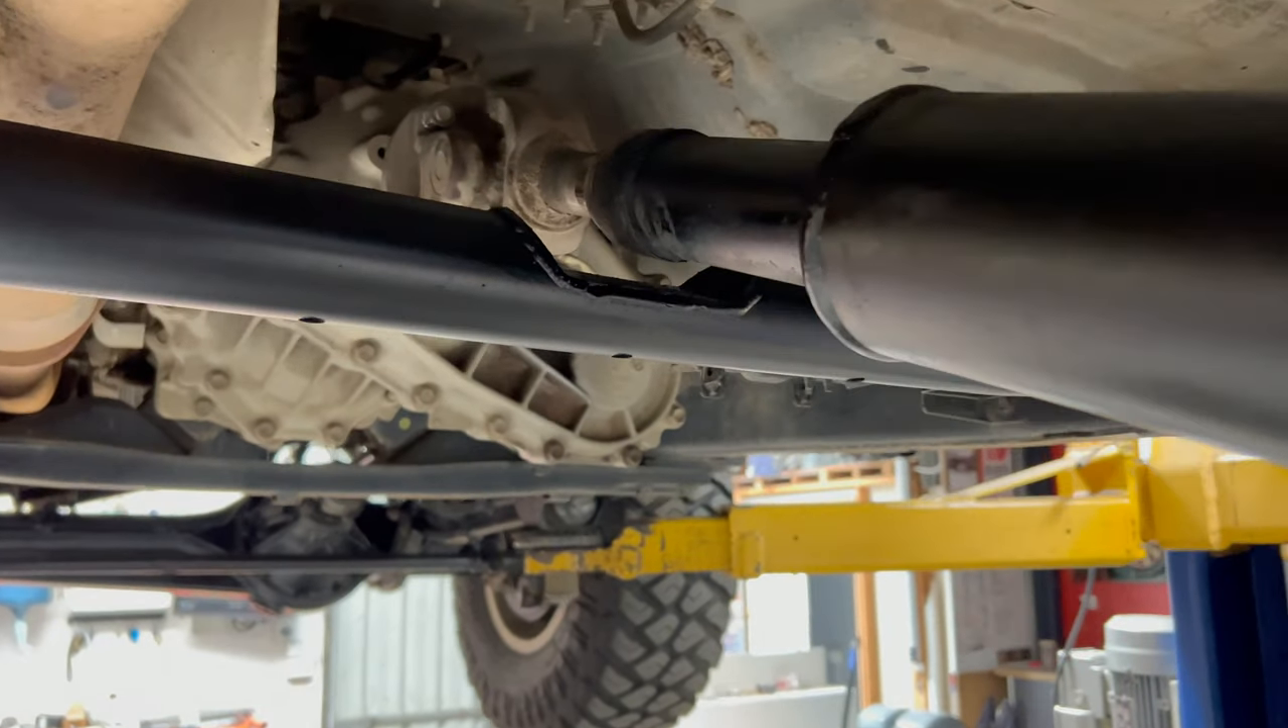Drive shaft is back in and you can see now on full drop still got plenty of clearance there.